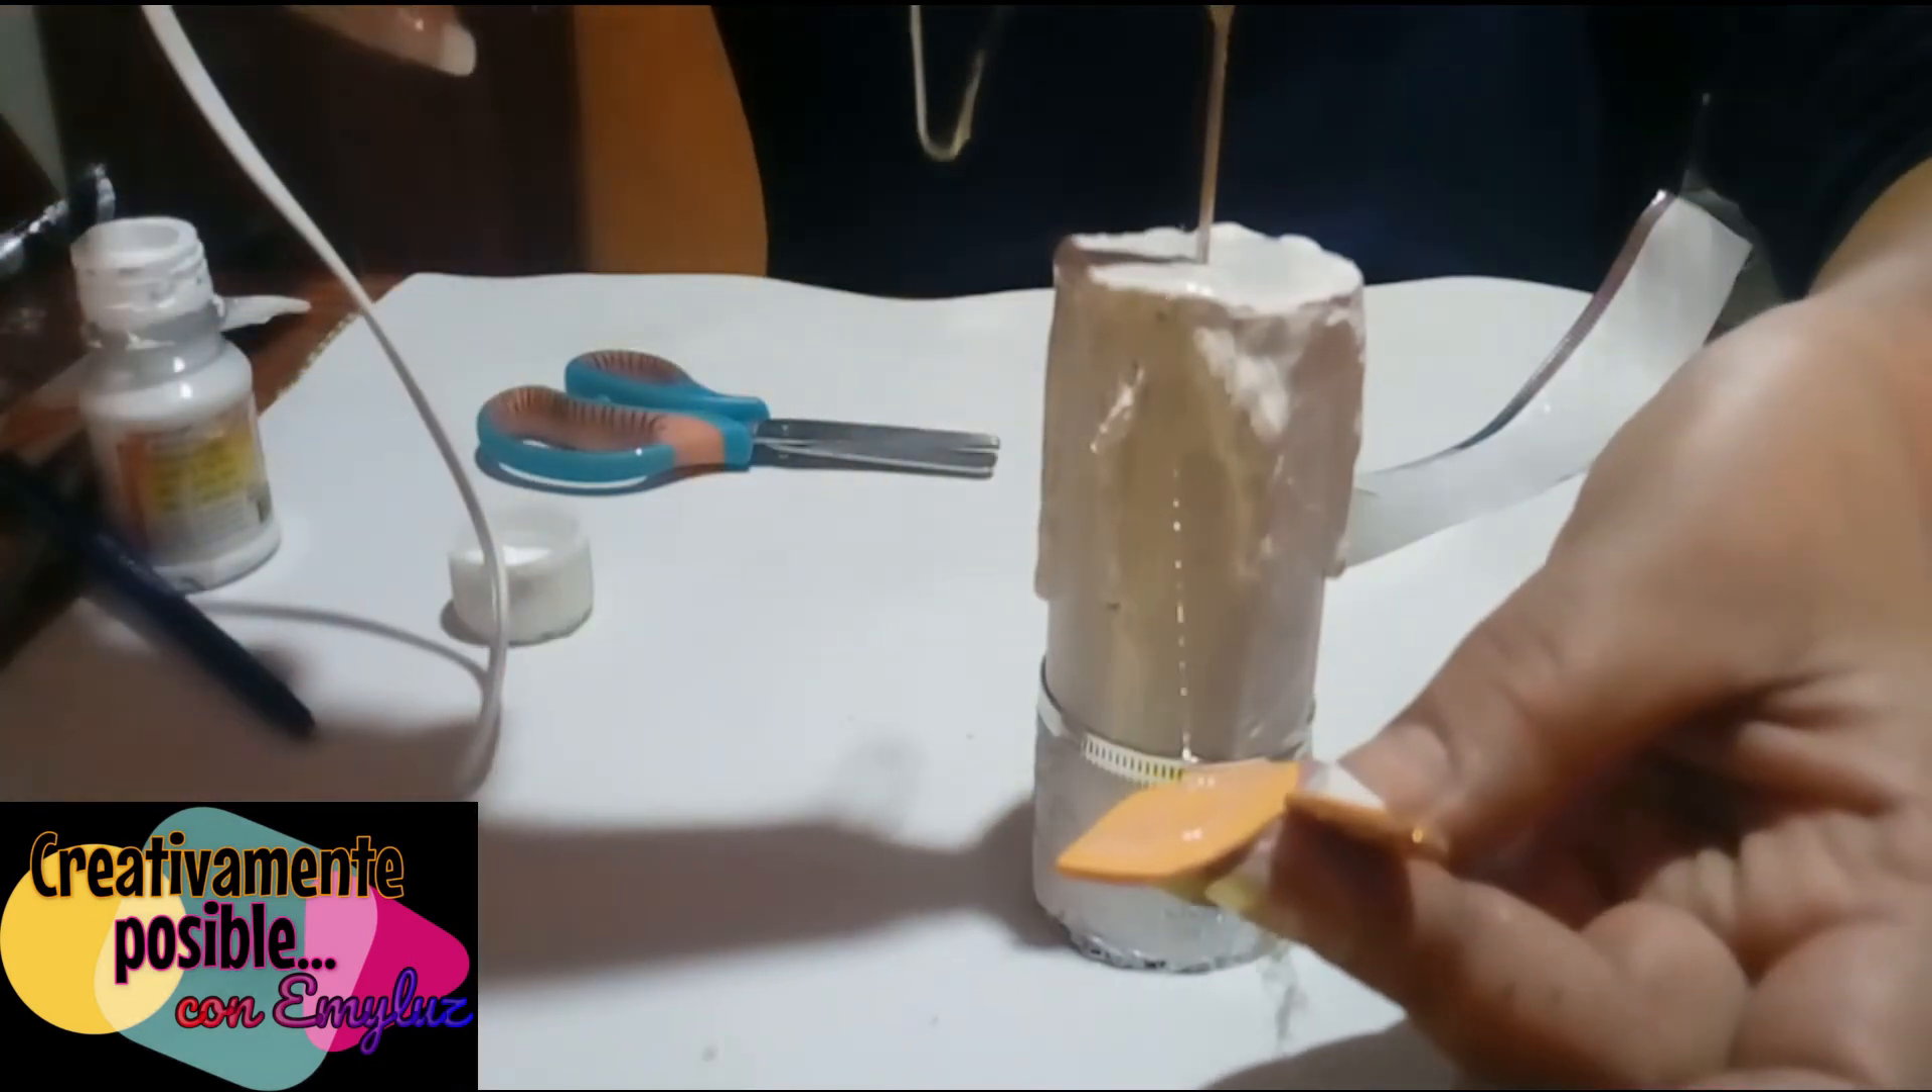¿Qué nos falta? Colocarle la llamita de nuestra velita.